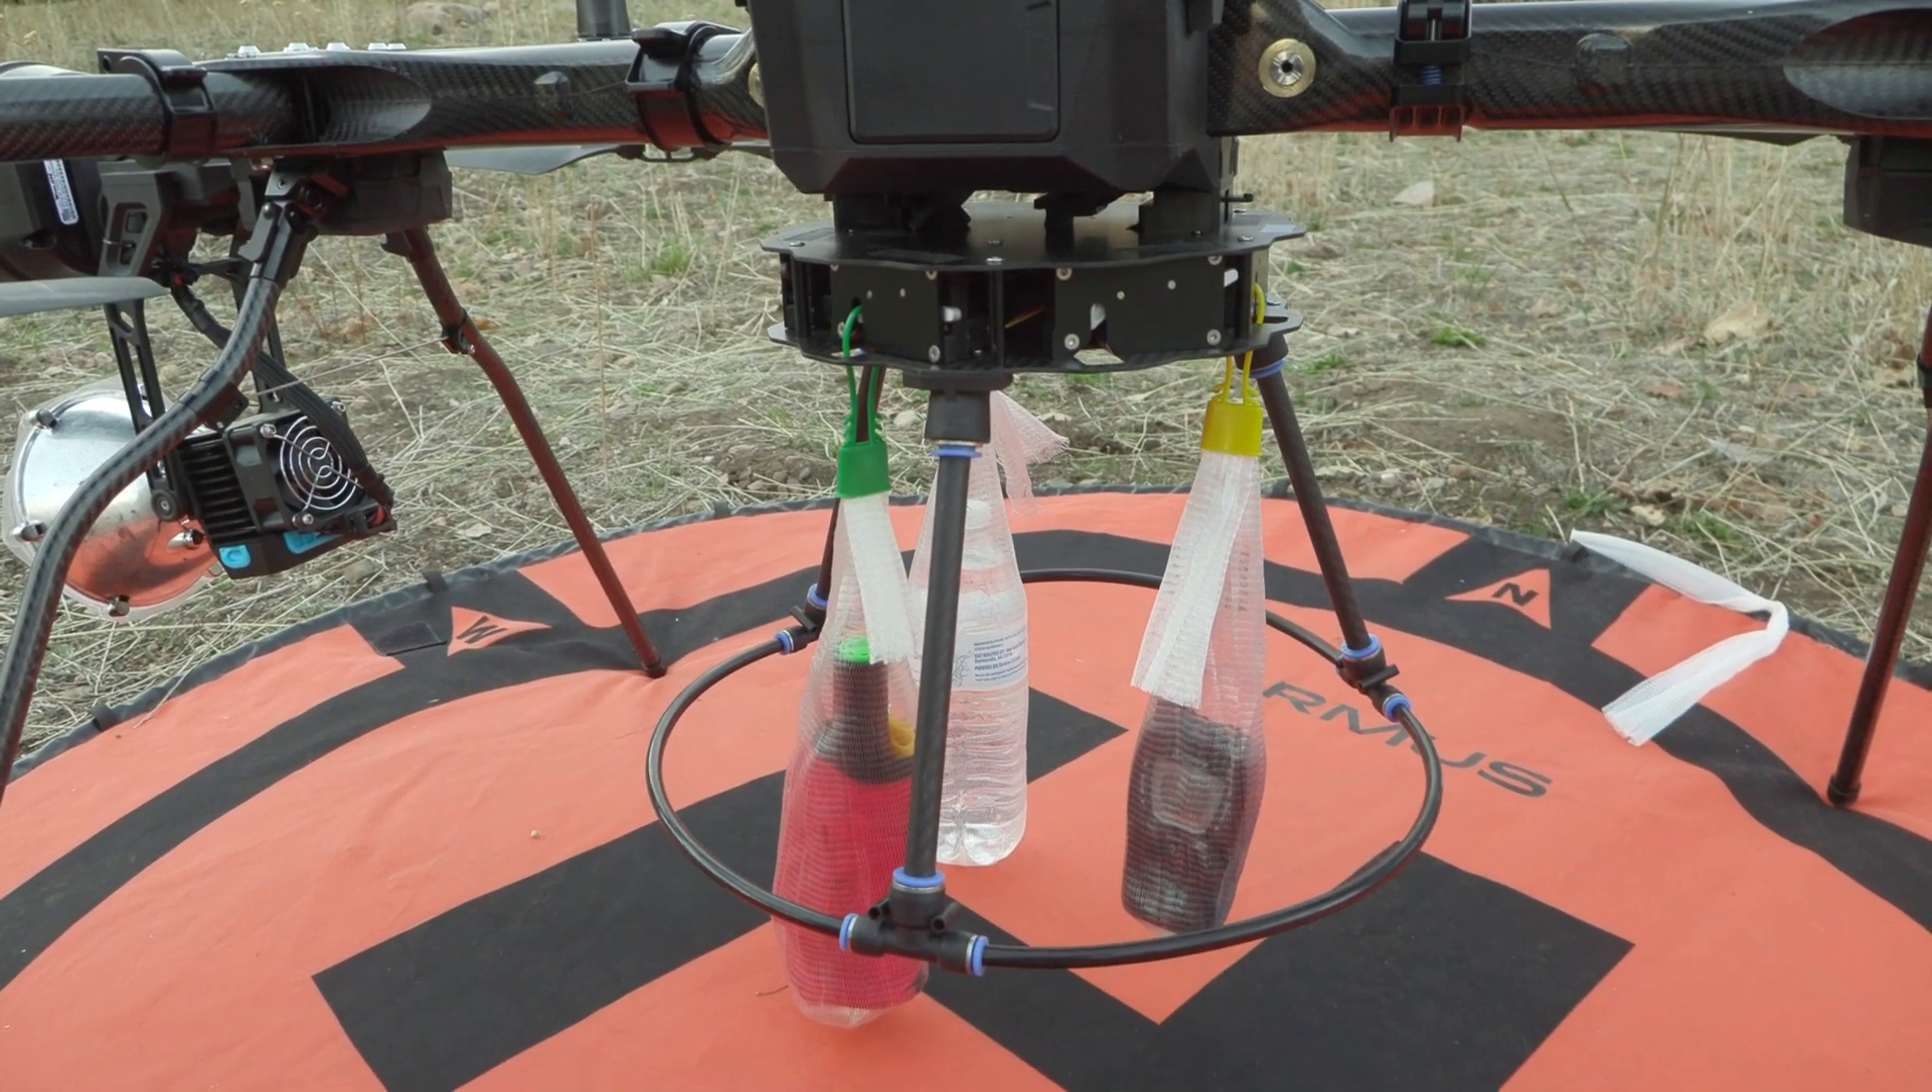So our payload is attached.